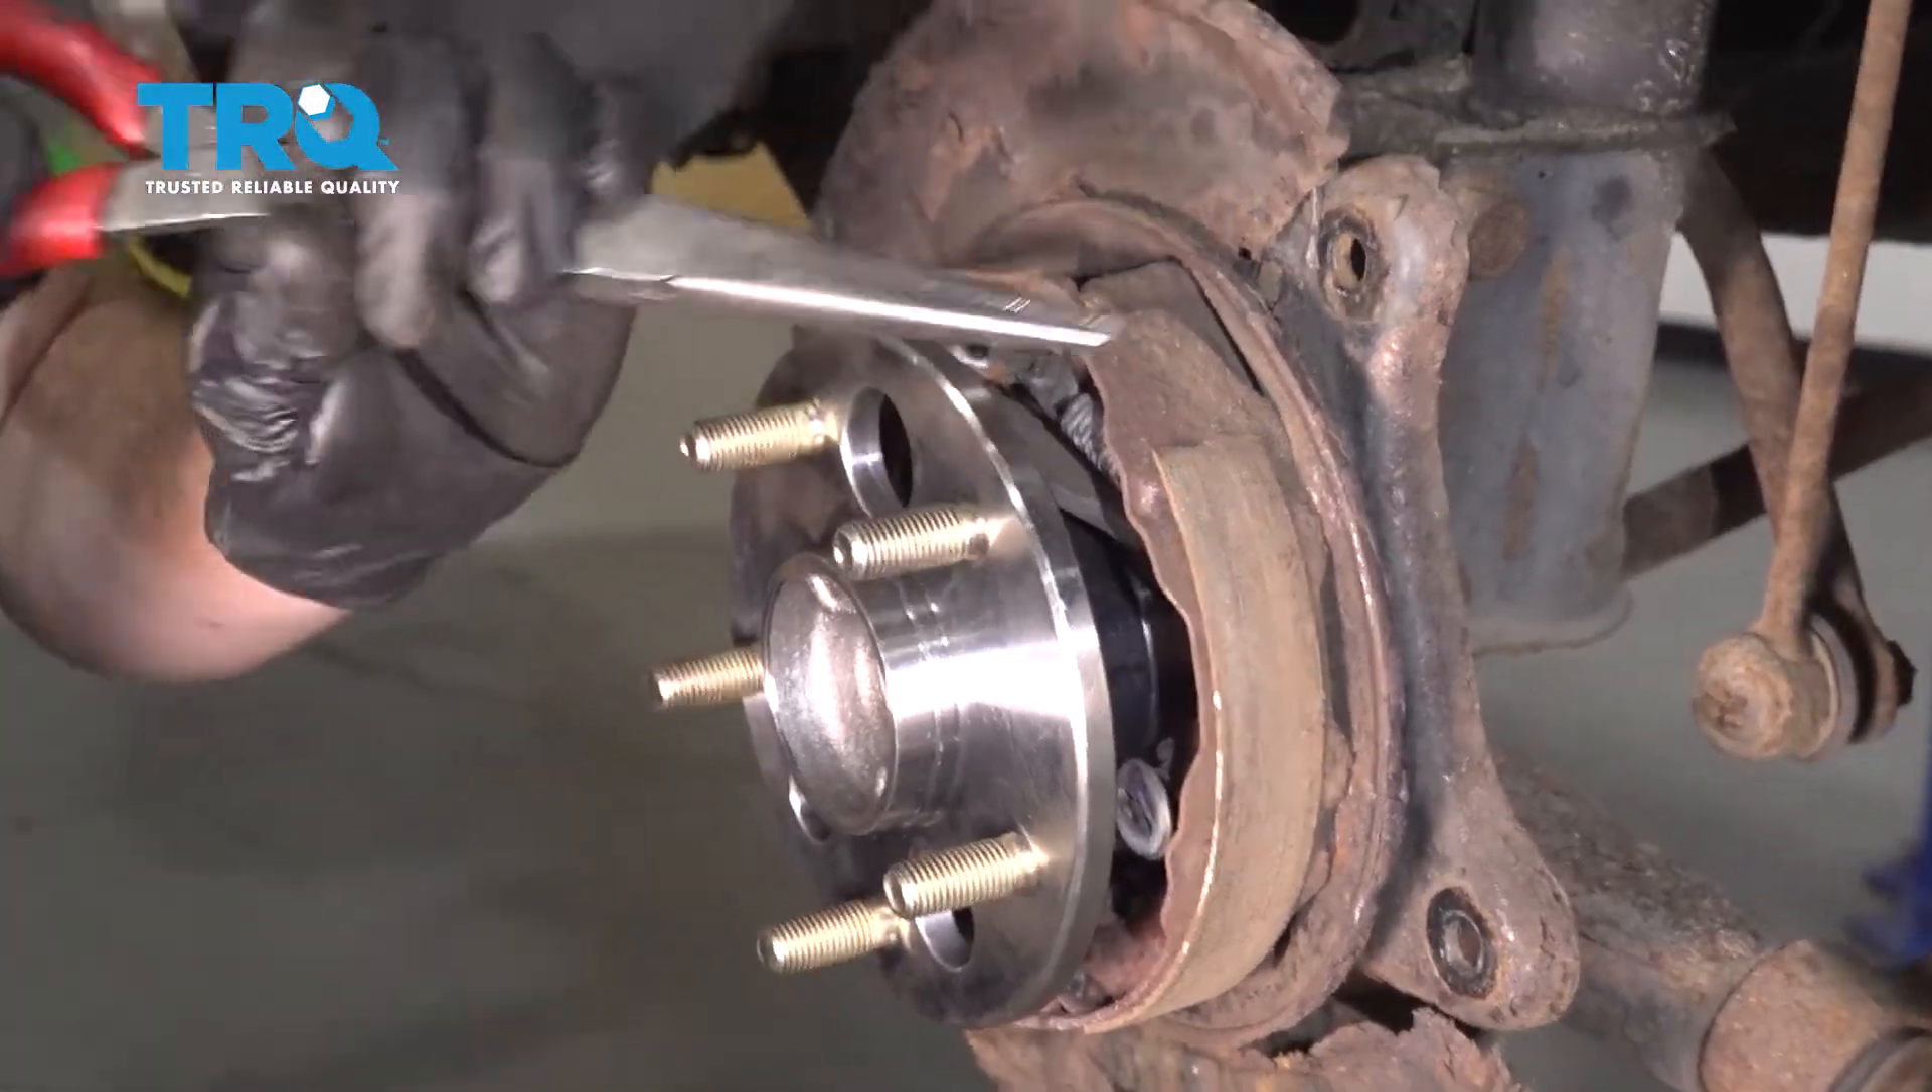Okay, so now that we have the rotor out of the way, we have a nice clear view of our emergency brake shoes.